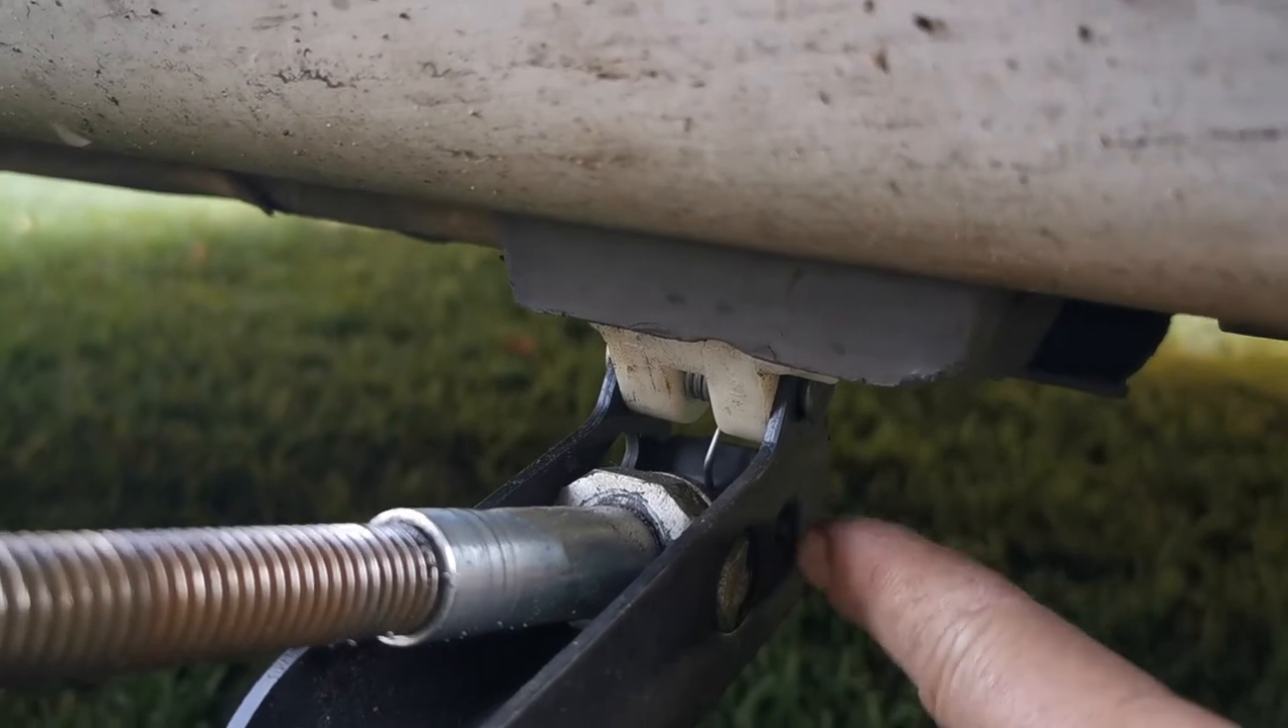So you see the jack fits nicely in there and then you know it won't slip out in any way or form so it's more secure.